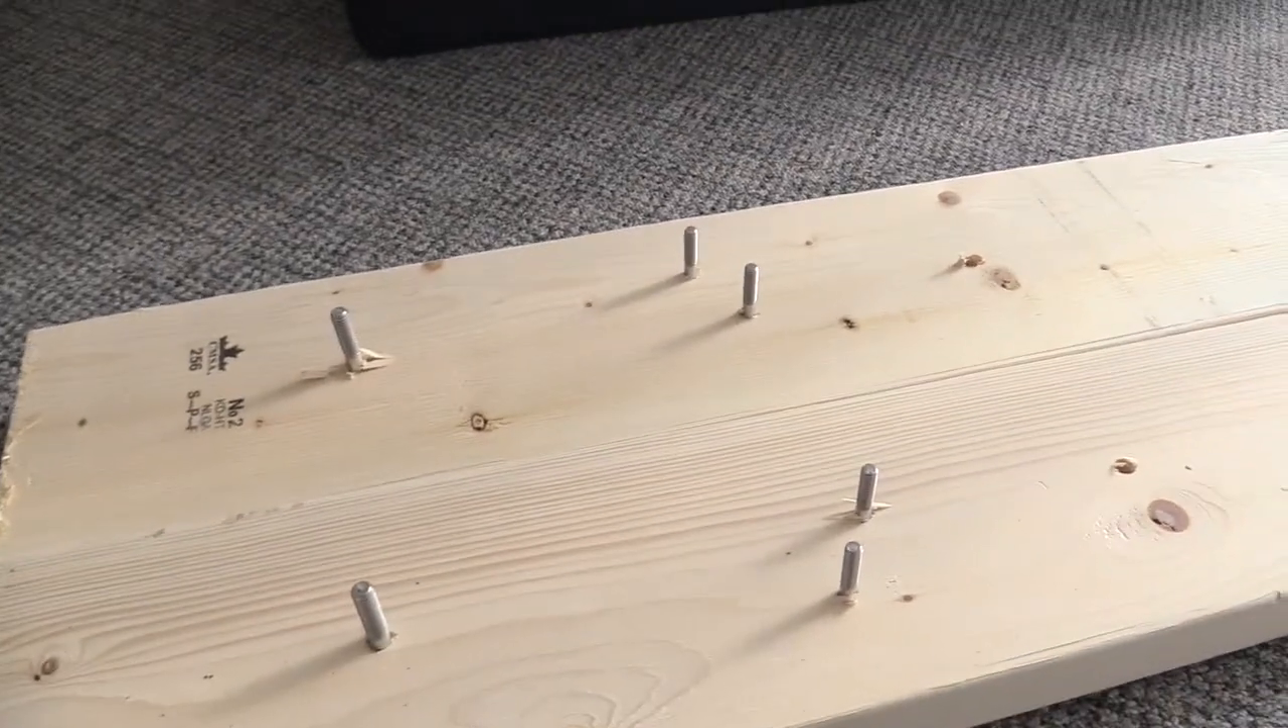I managed to drill all the holes on the main beams and I put all the chassis bolts through the beams the wood beams.